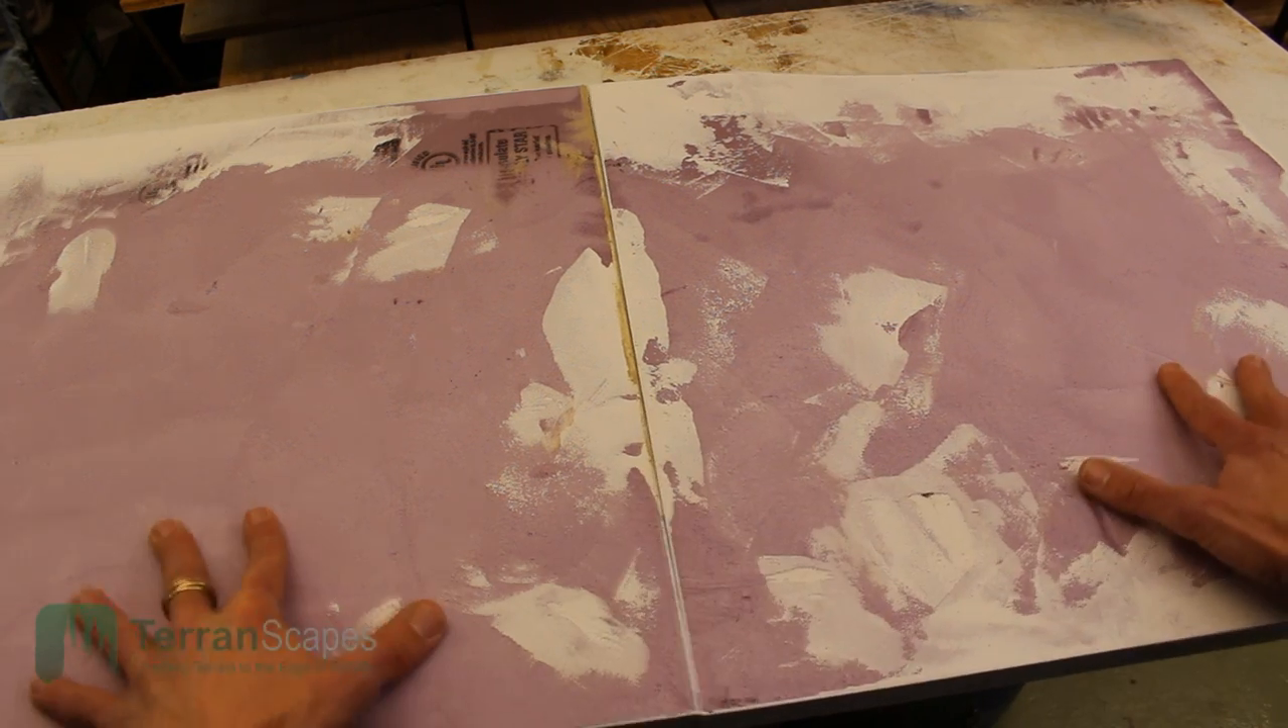But I've been really, really excited with how these edges are matching, and they do seem to be quite a bit, you know, more uniform certainly than what I've been doing in the past.